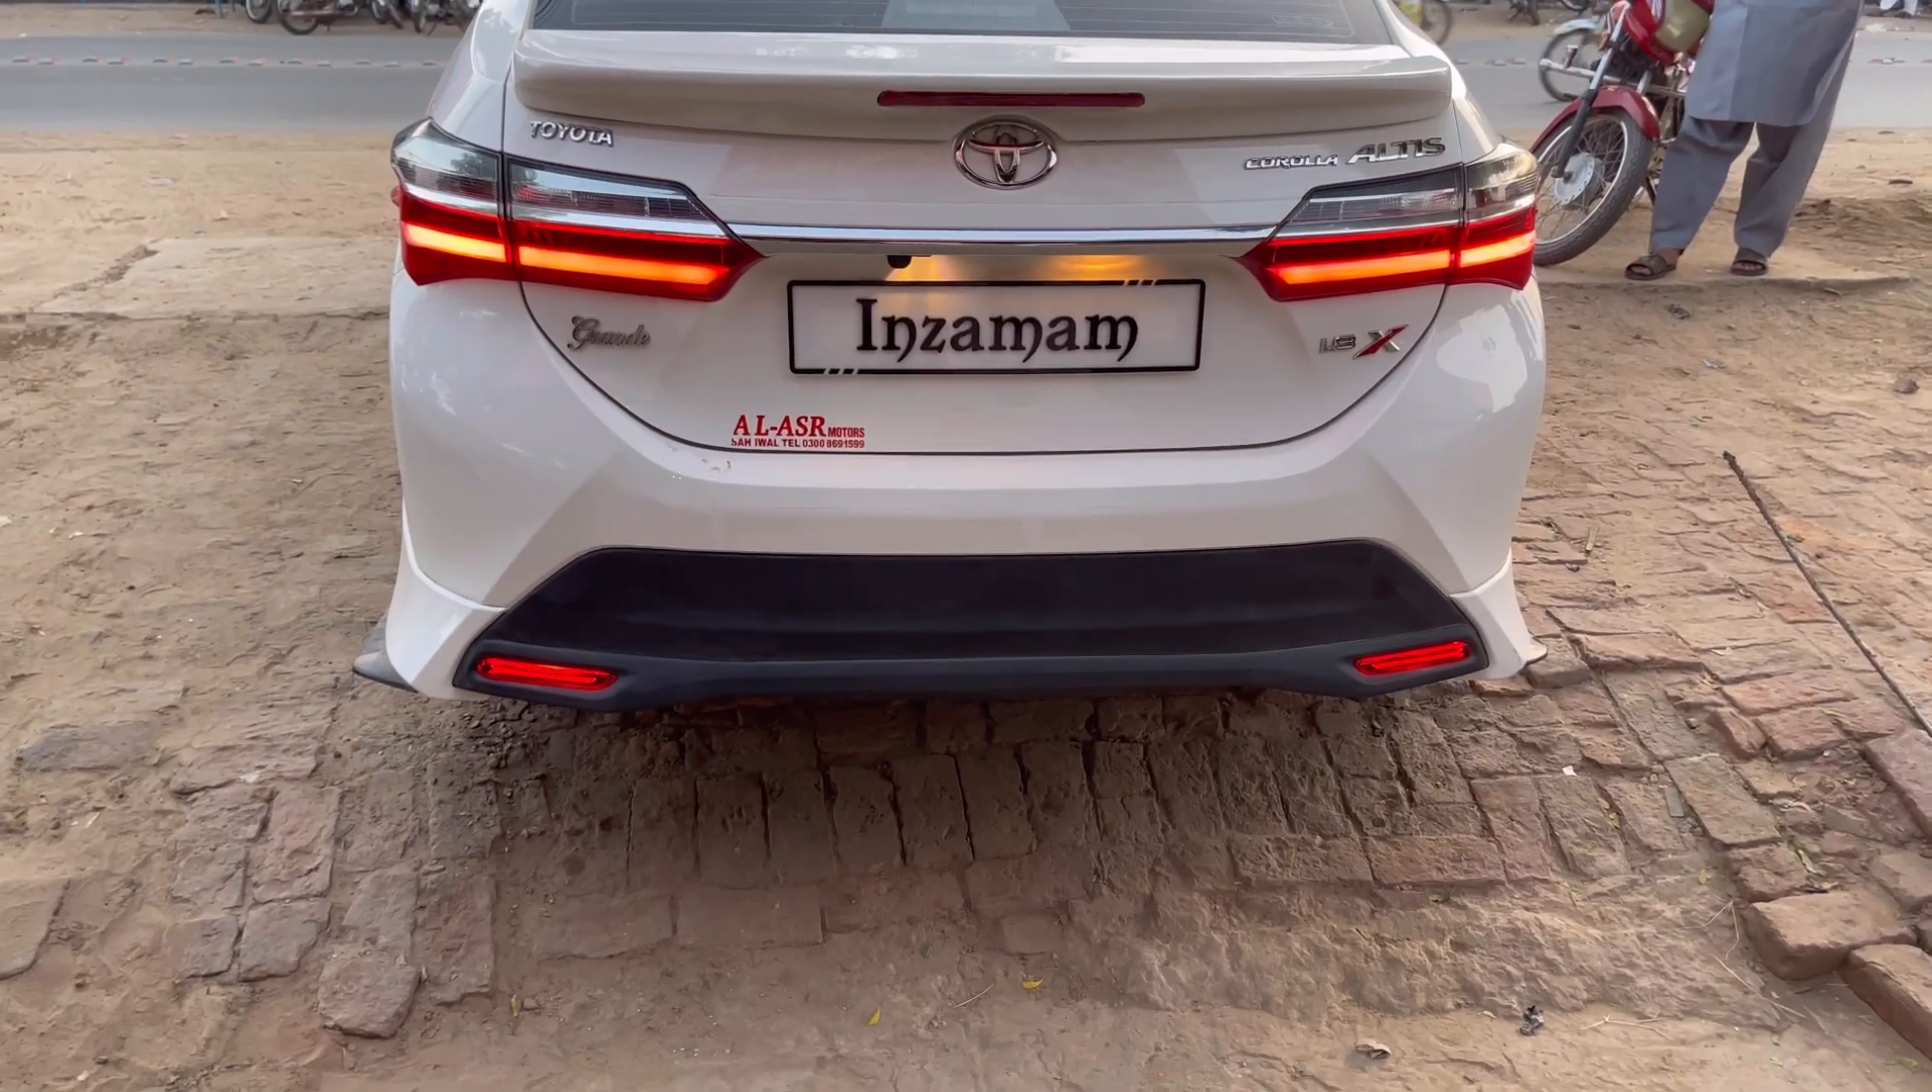فائنلی ریفلیکٹر ہمارے انسٹال ہو گئے ہیں۔